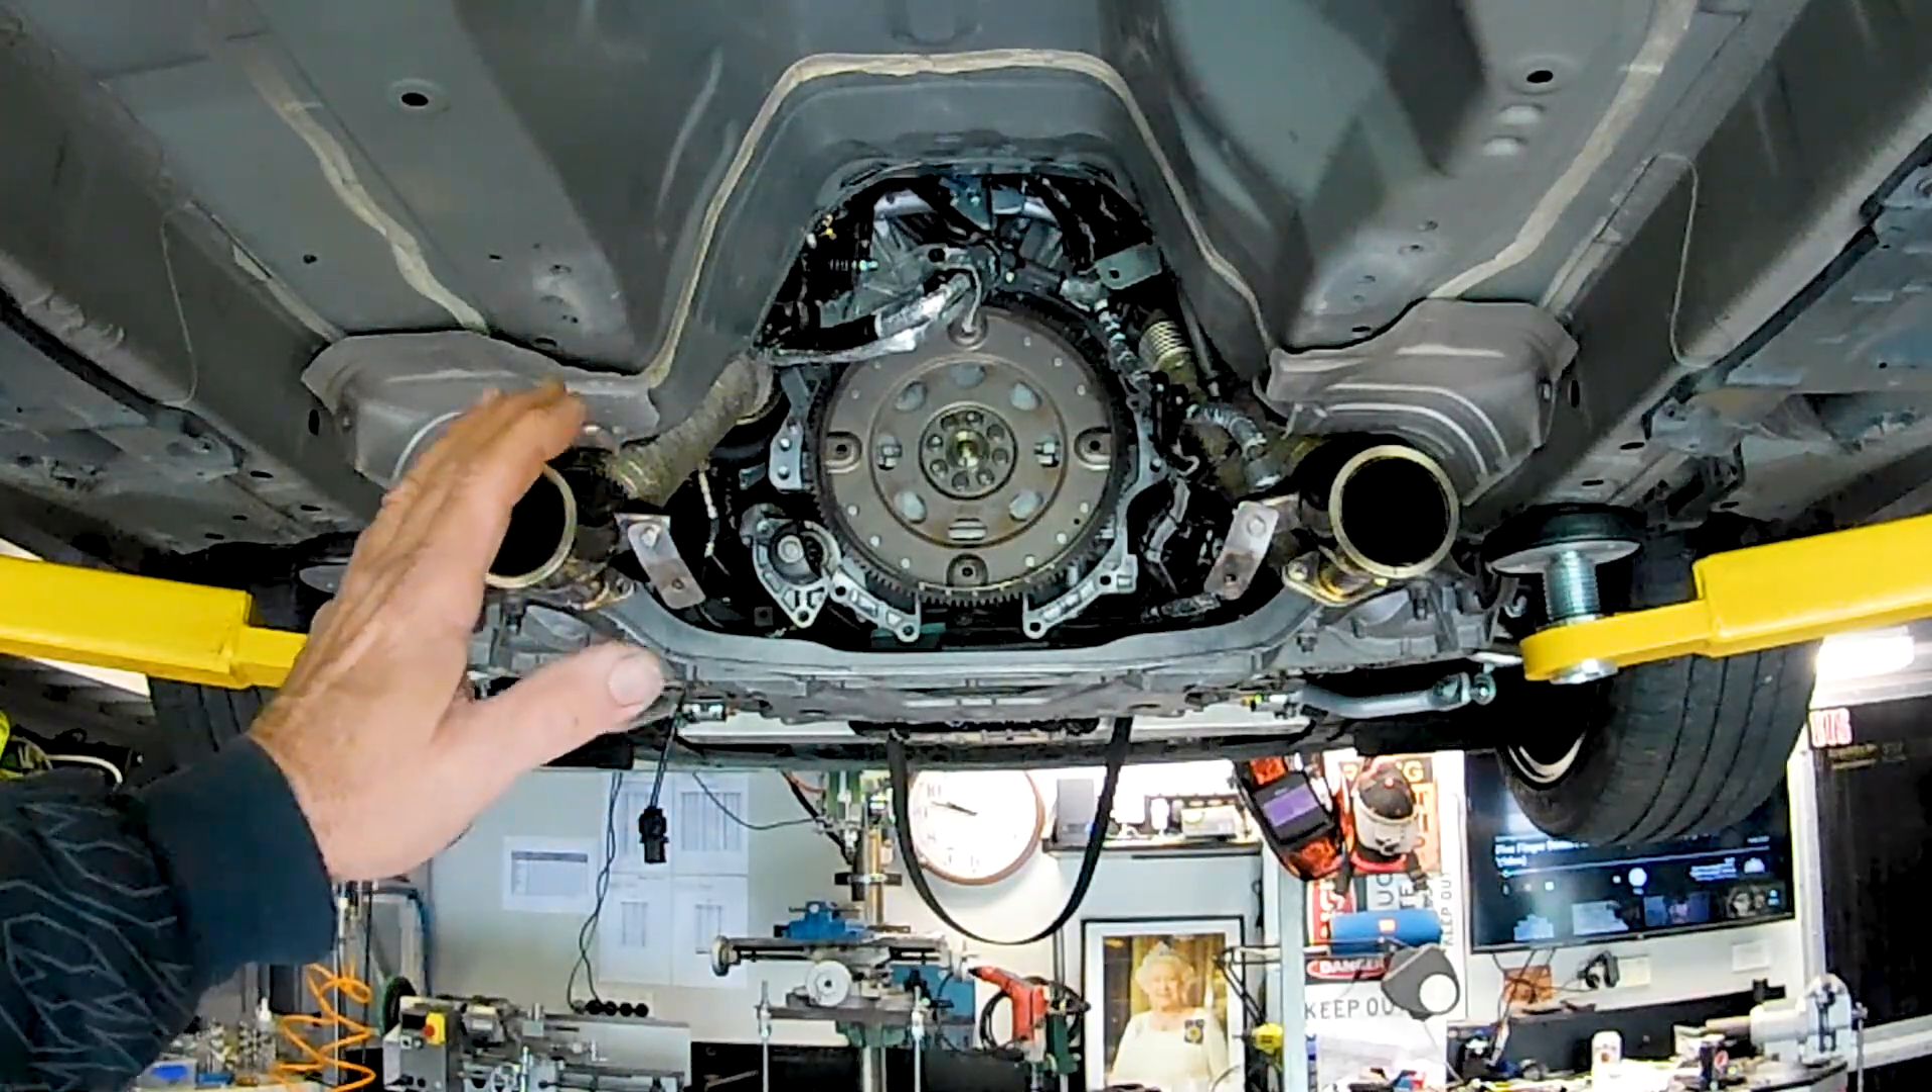Standard flywheels back in now folks and I'm just about ready to start putting the gearbox back.